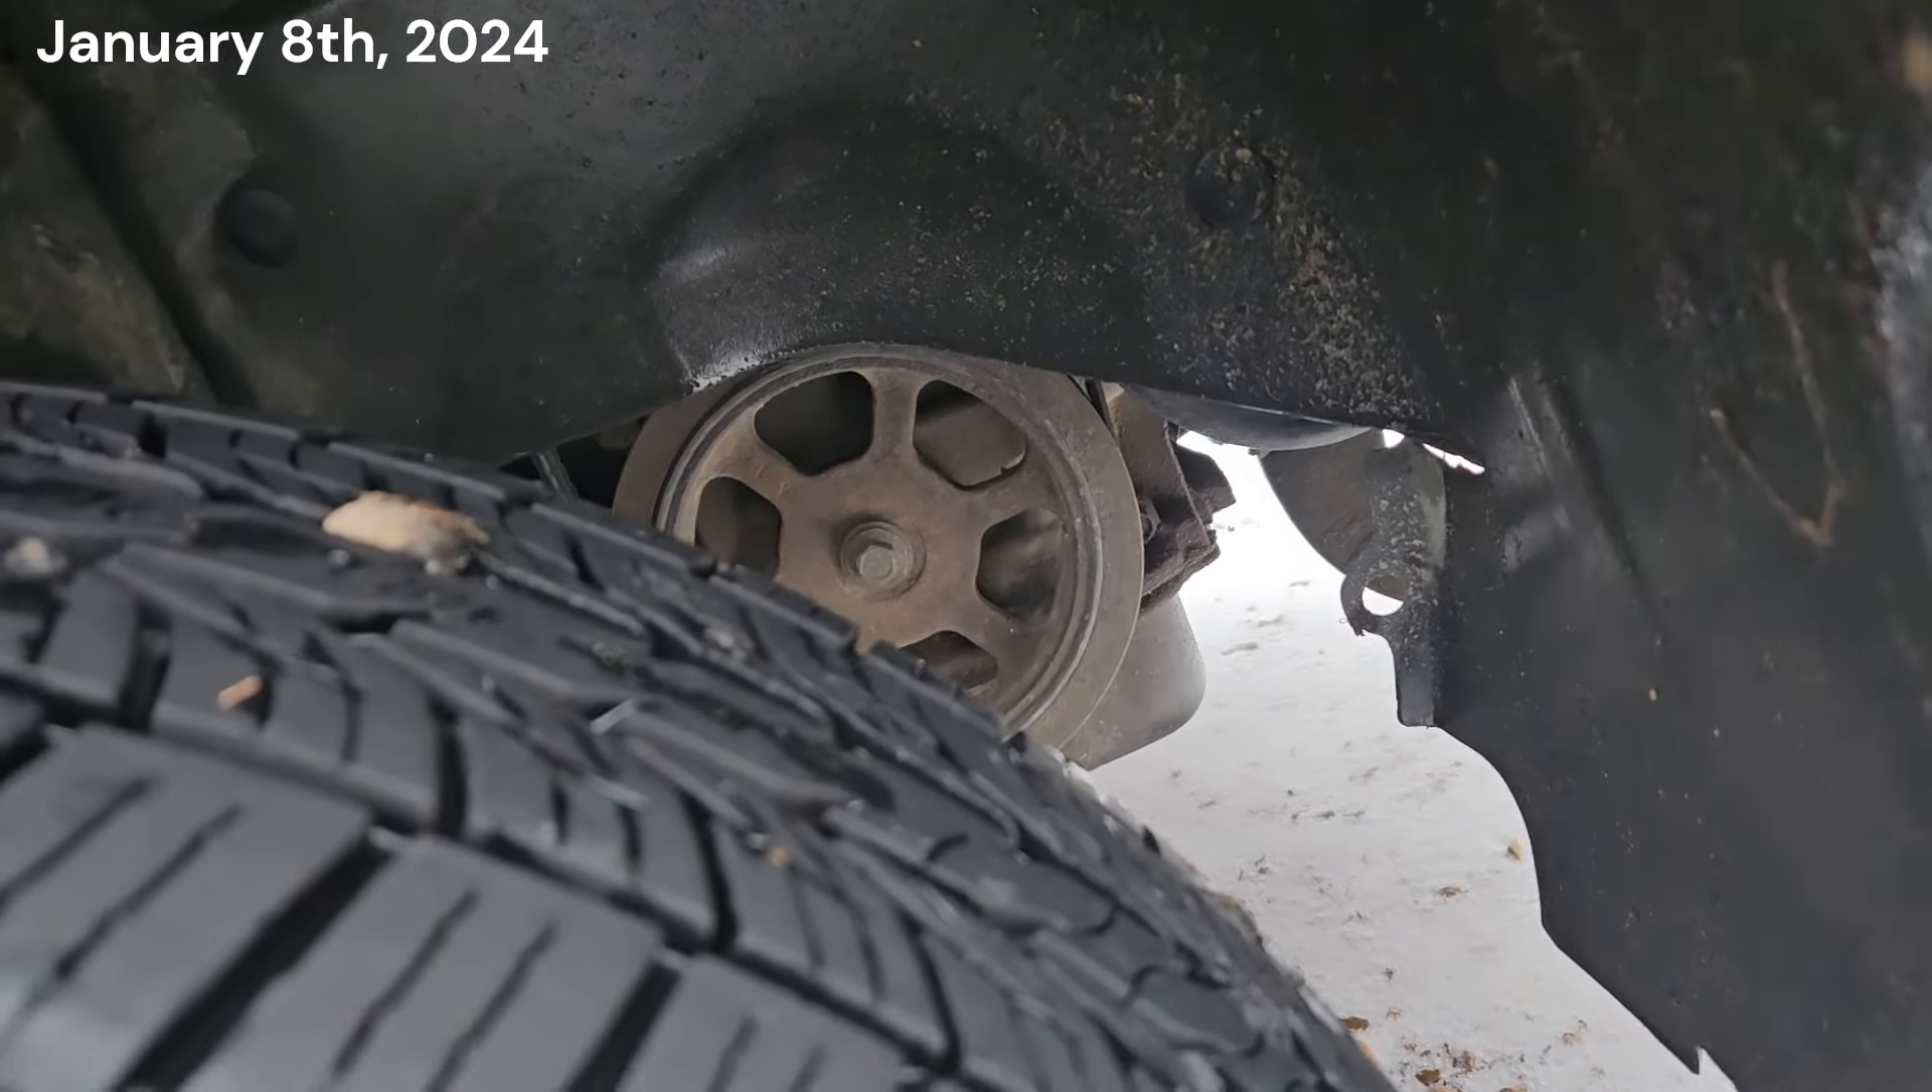I should have a cover to go back over here, uh, because we're missing the plastic cover over the crank pulley and stuff.